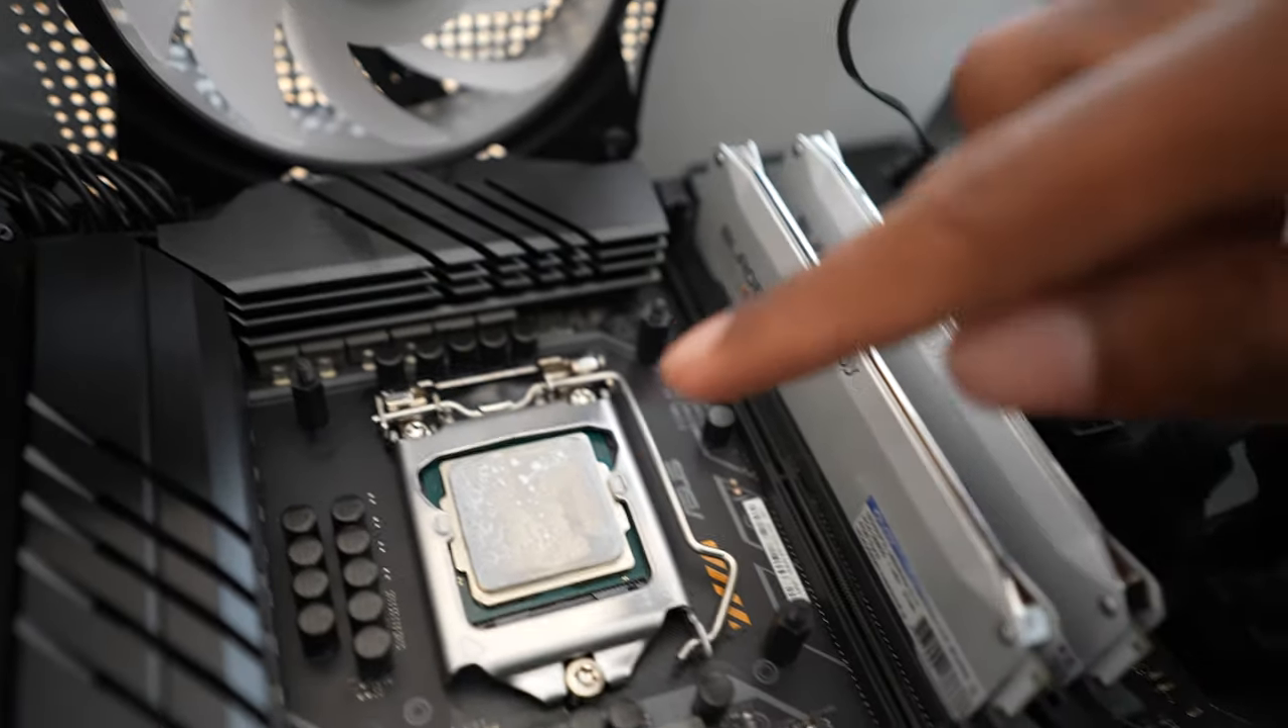So guys, as we see here, we see that the AIO is out. We see the thermal paste right here and we see the Intel CPU right below it.